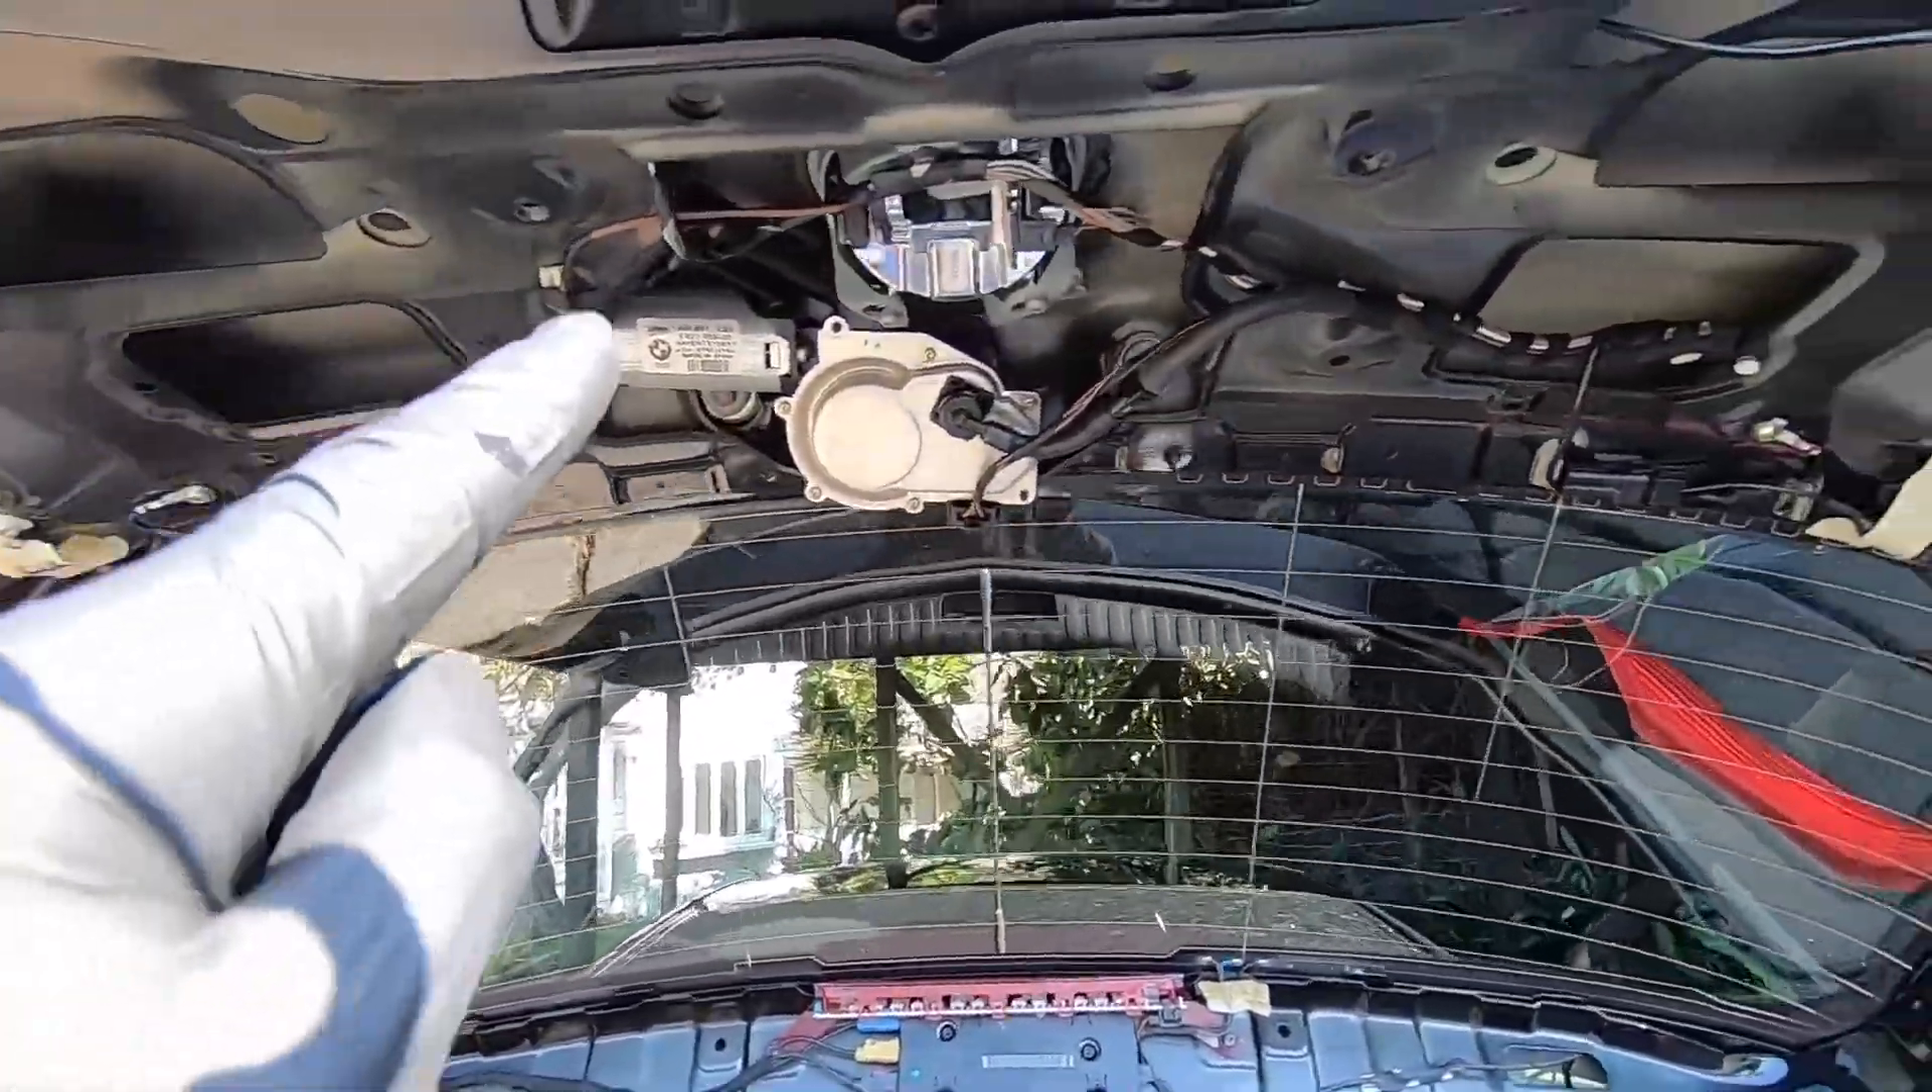Now then, you can see we've got all the plastic trim removed.